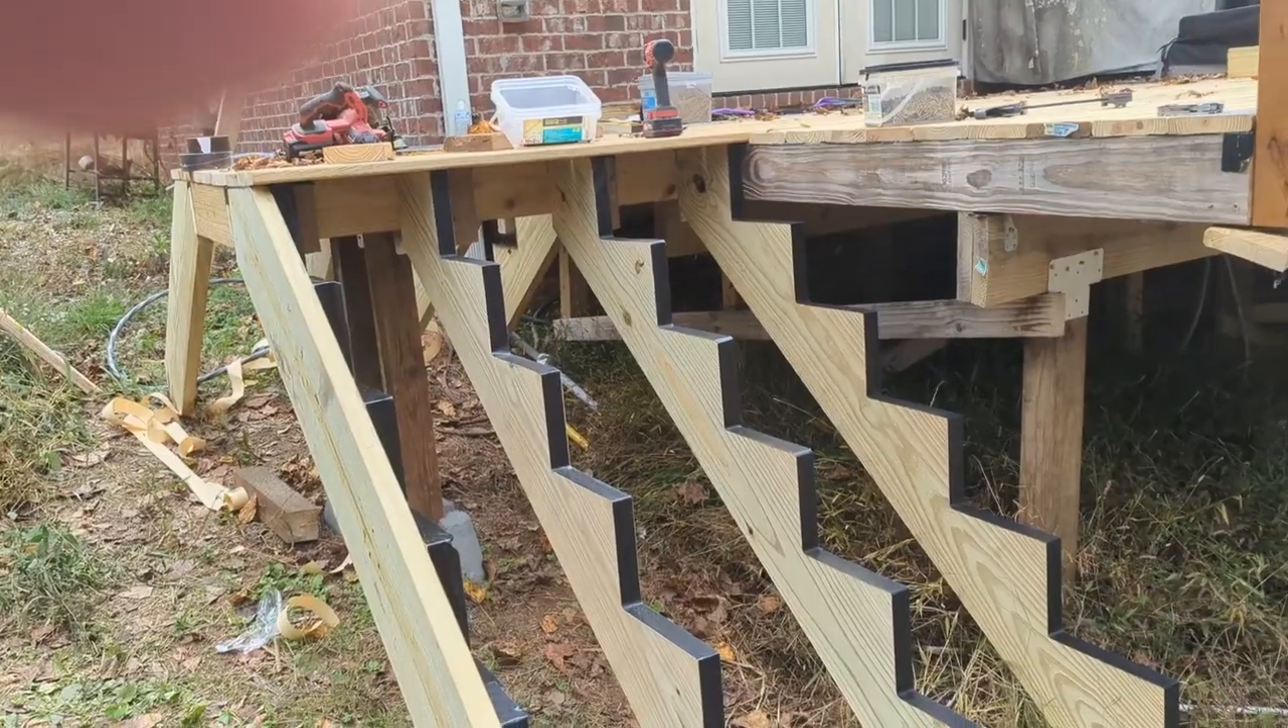So, we have the stringers here in place.